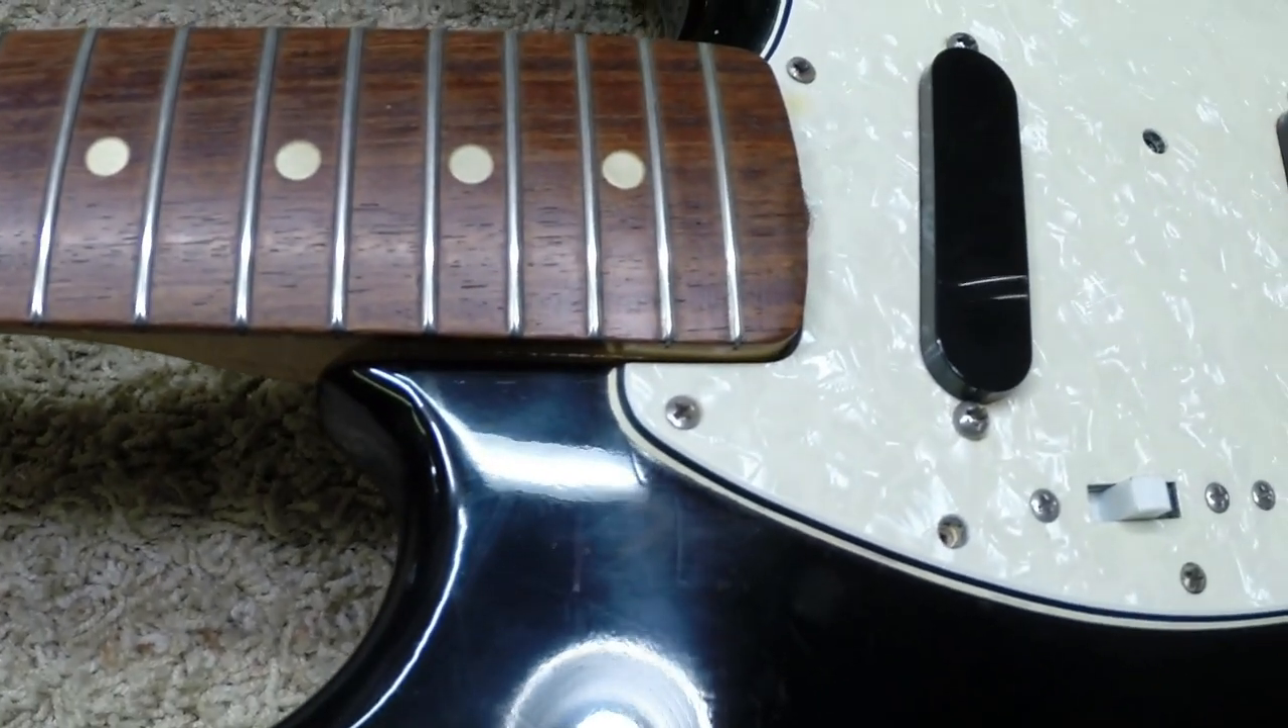Neck is on the body.